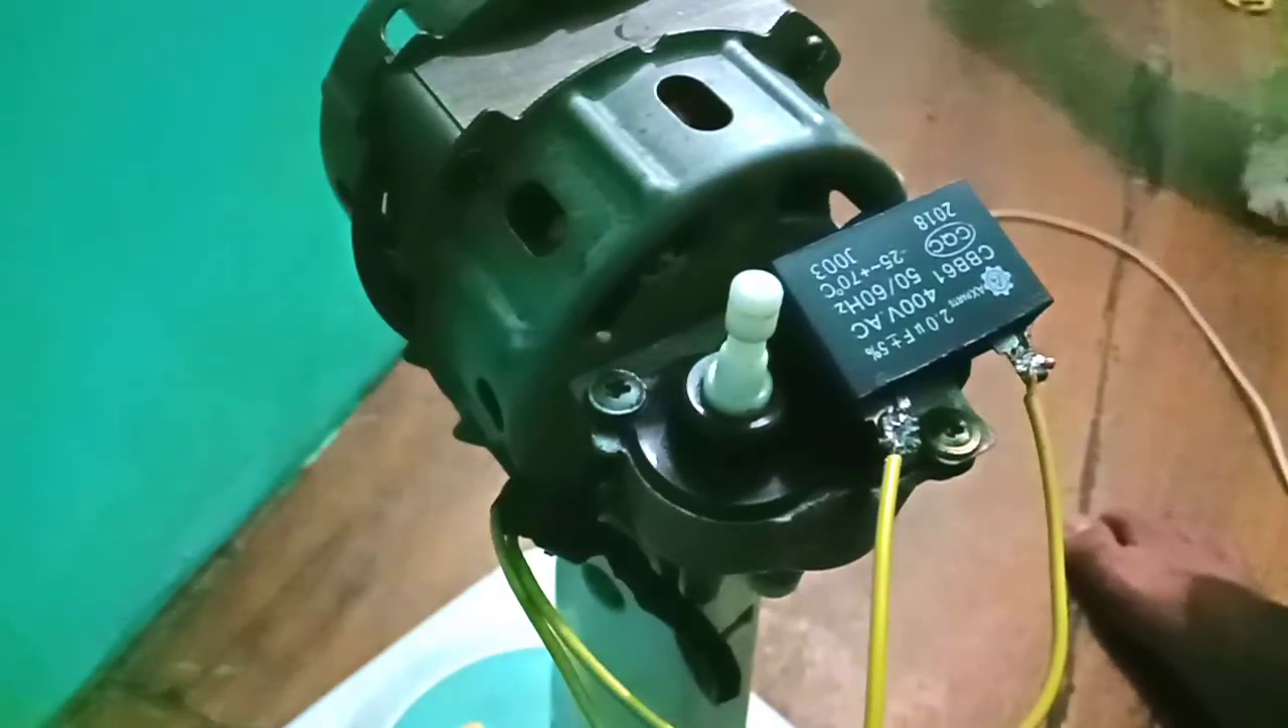Okay na po yung ating kapasitor may kabit na pwede na po natin subukan.